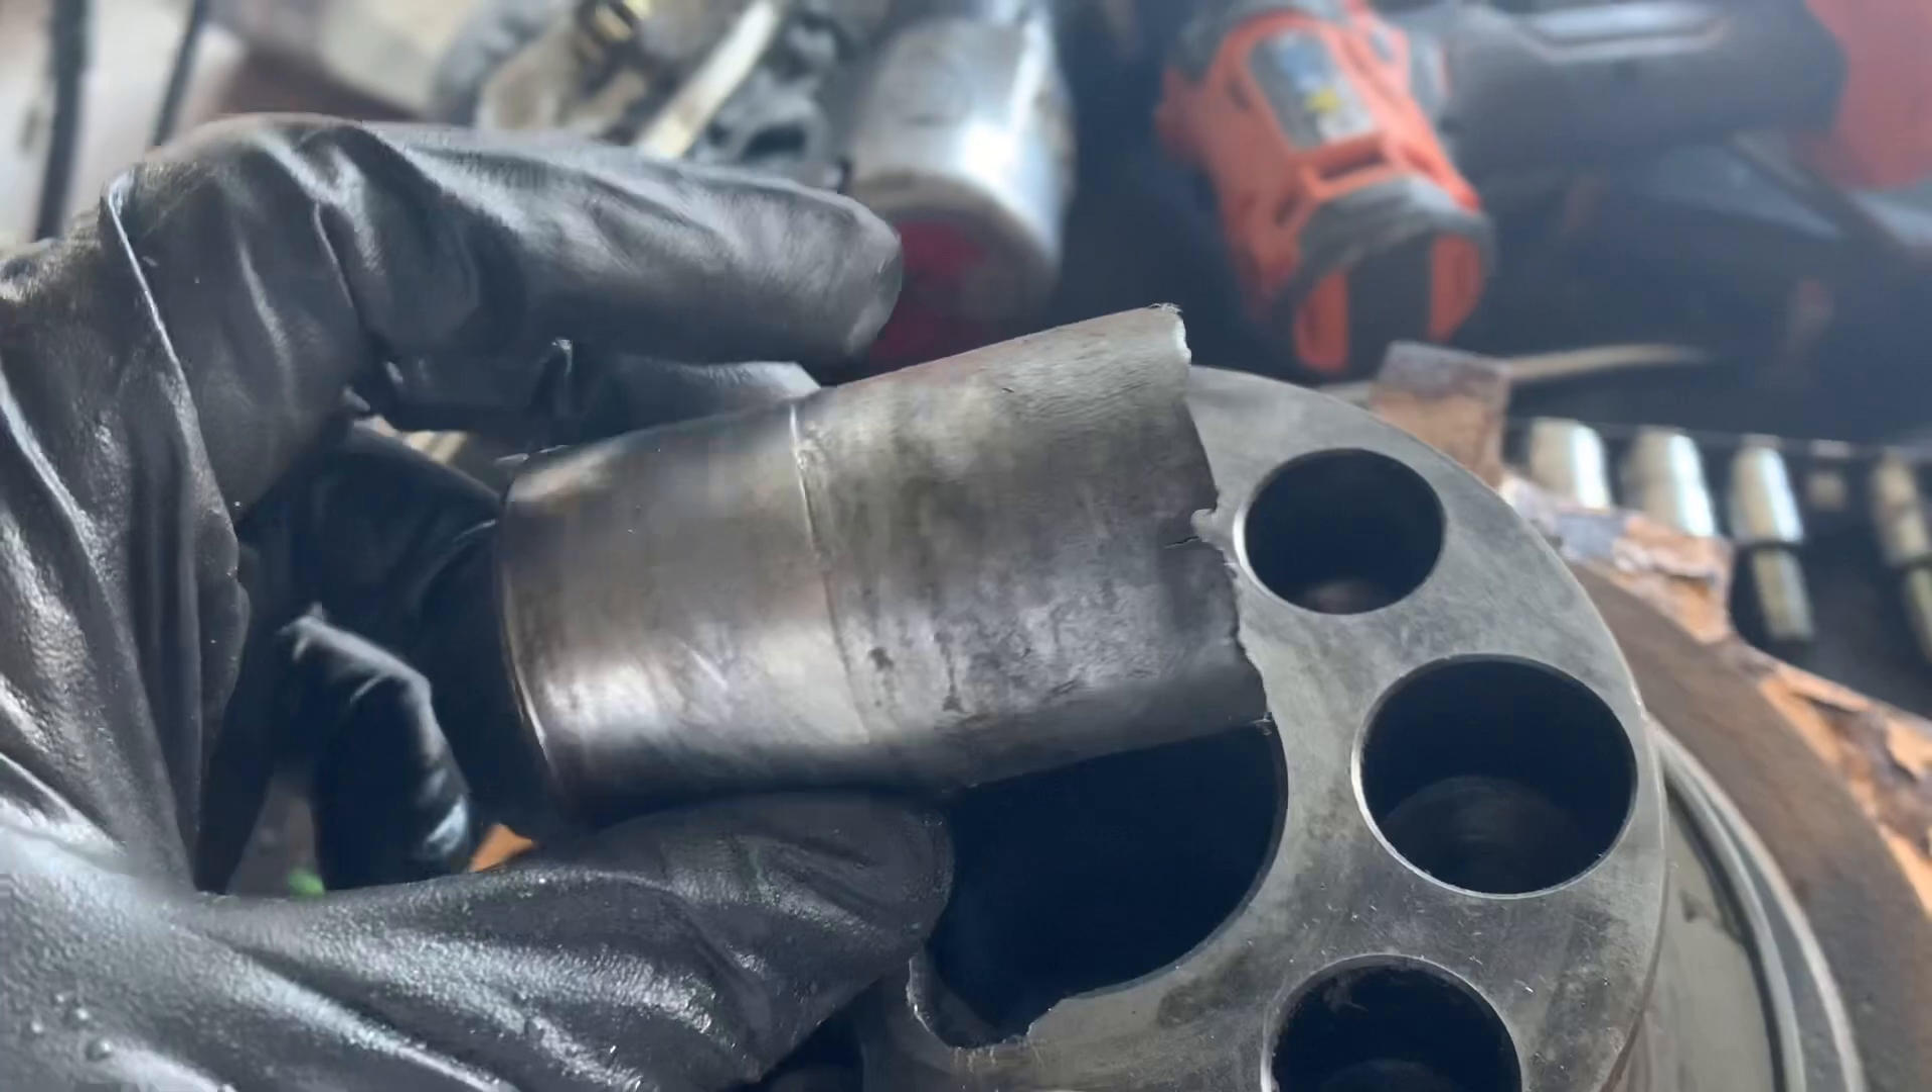All right I got the bushing out.